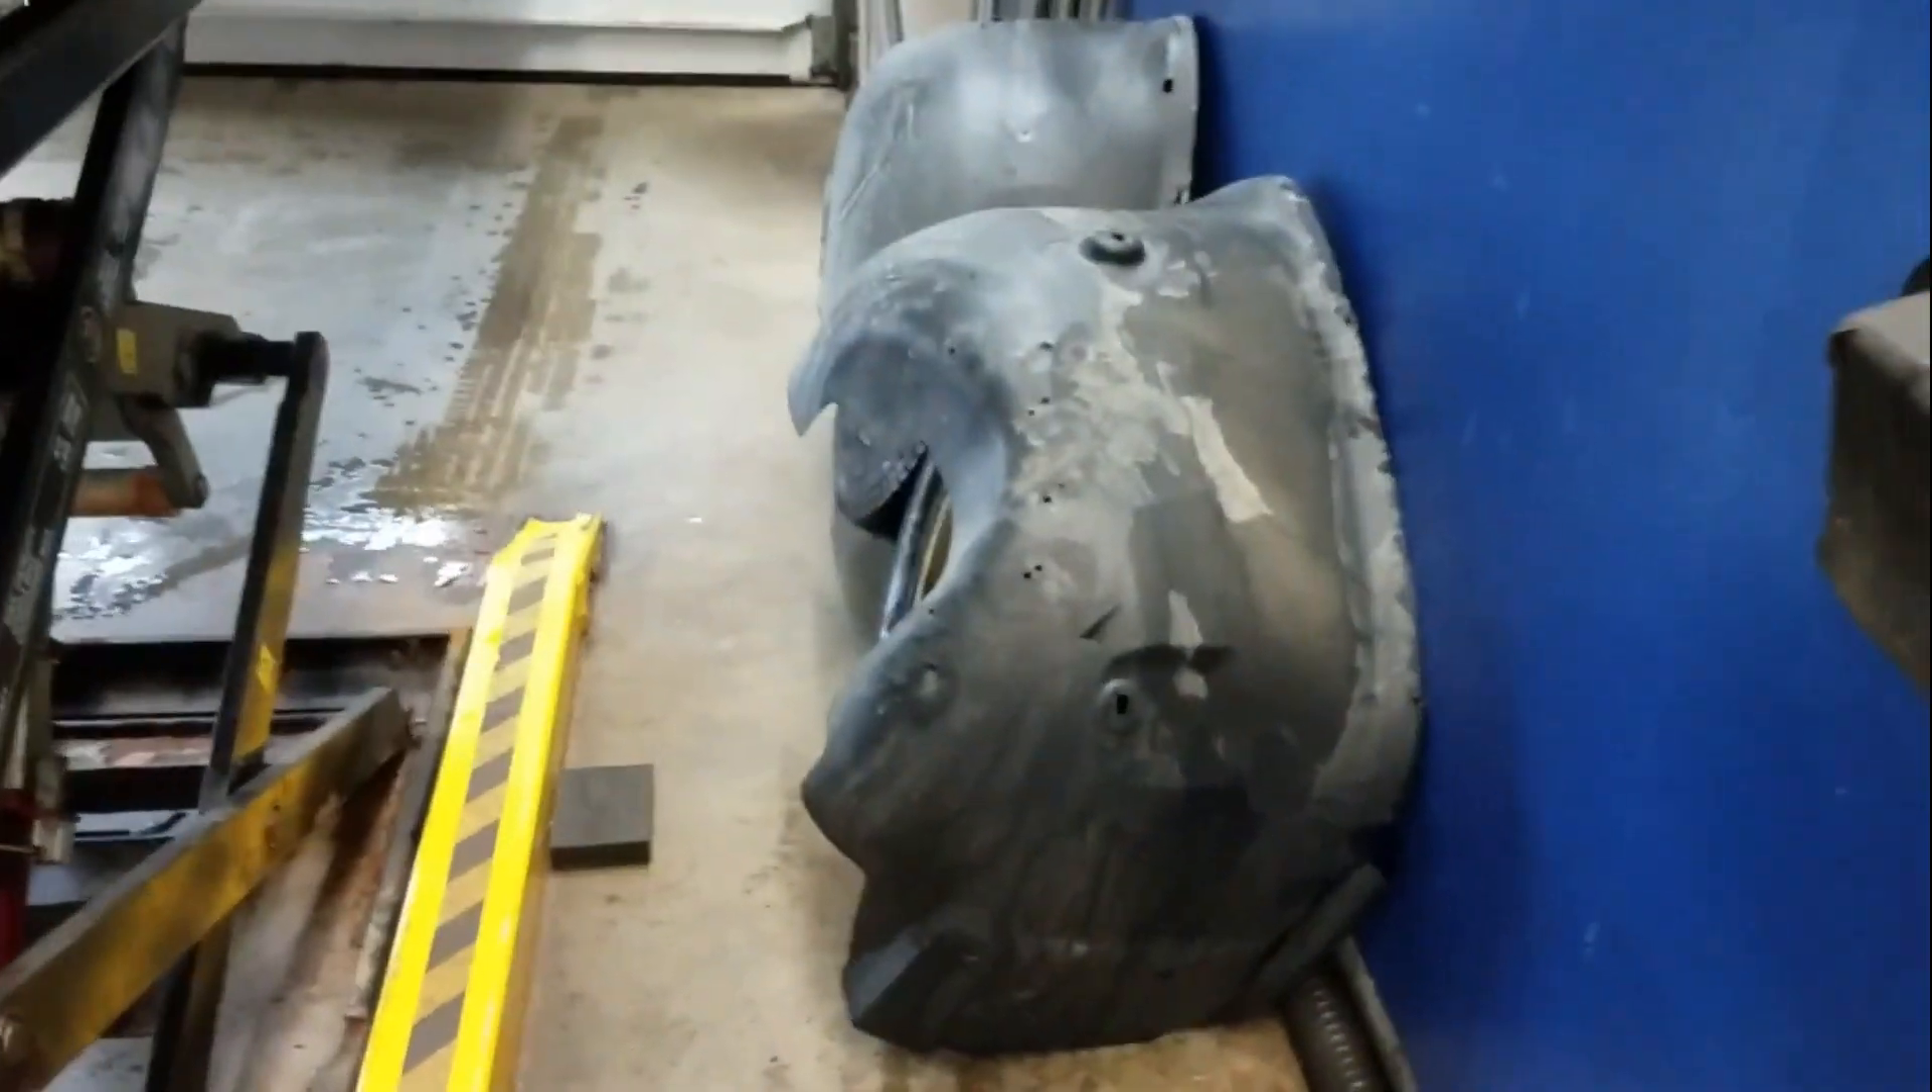But as you can see I already got the inner fenders out here.